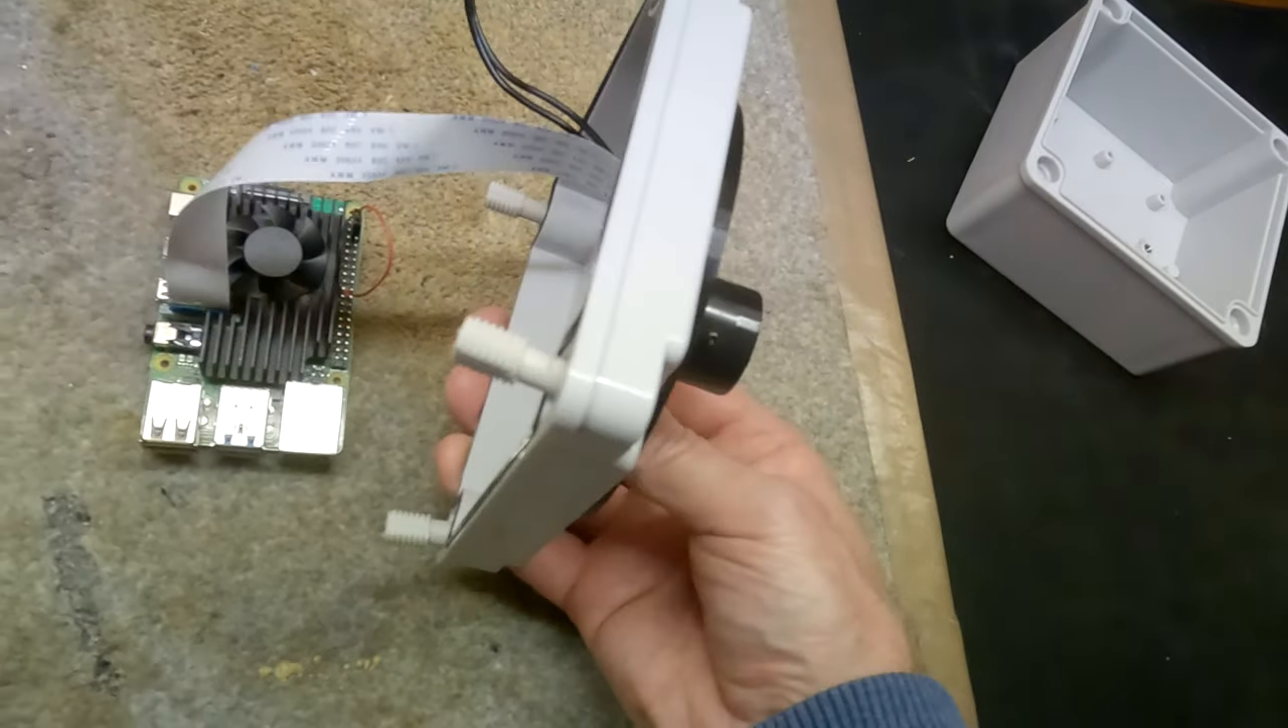I've also fitted a heatsink and fan to the rpi4 so looks like it's ready to be put together.